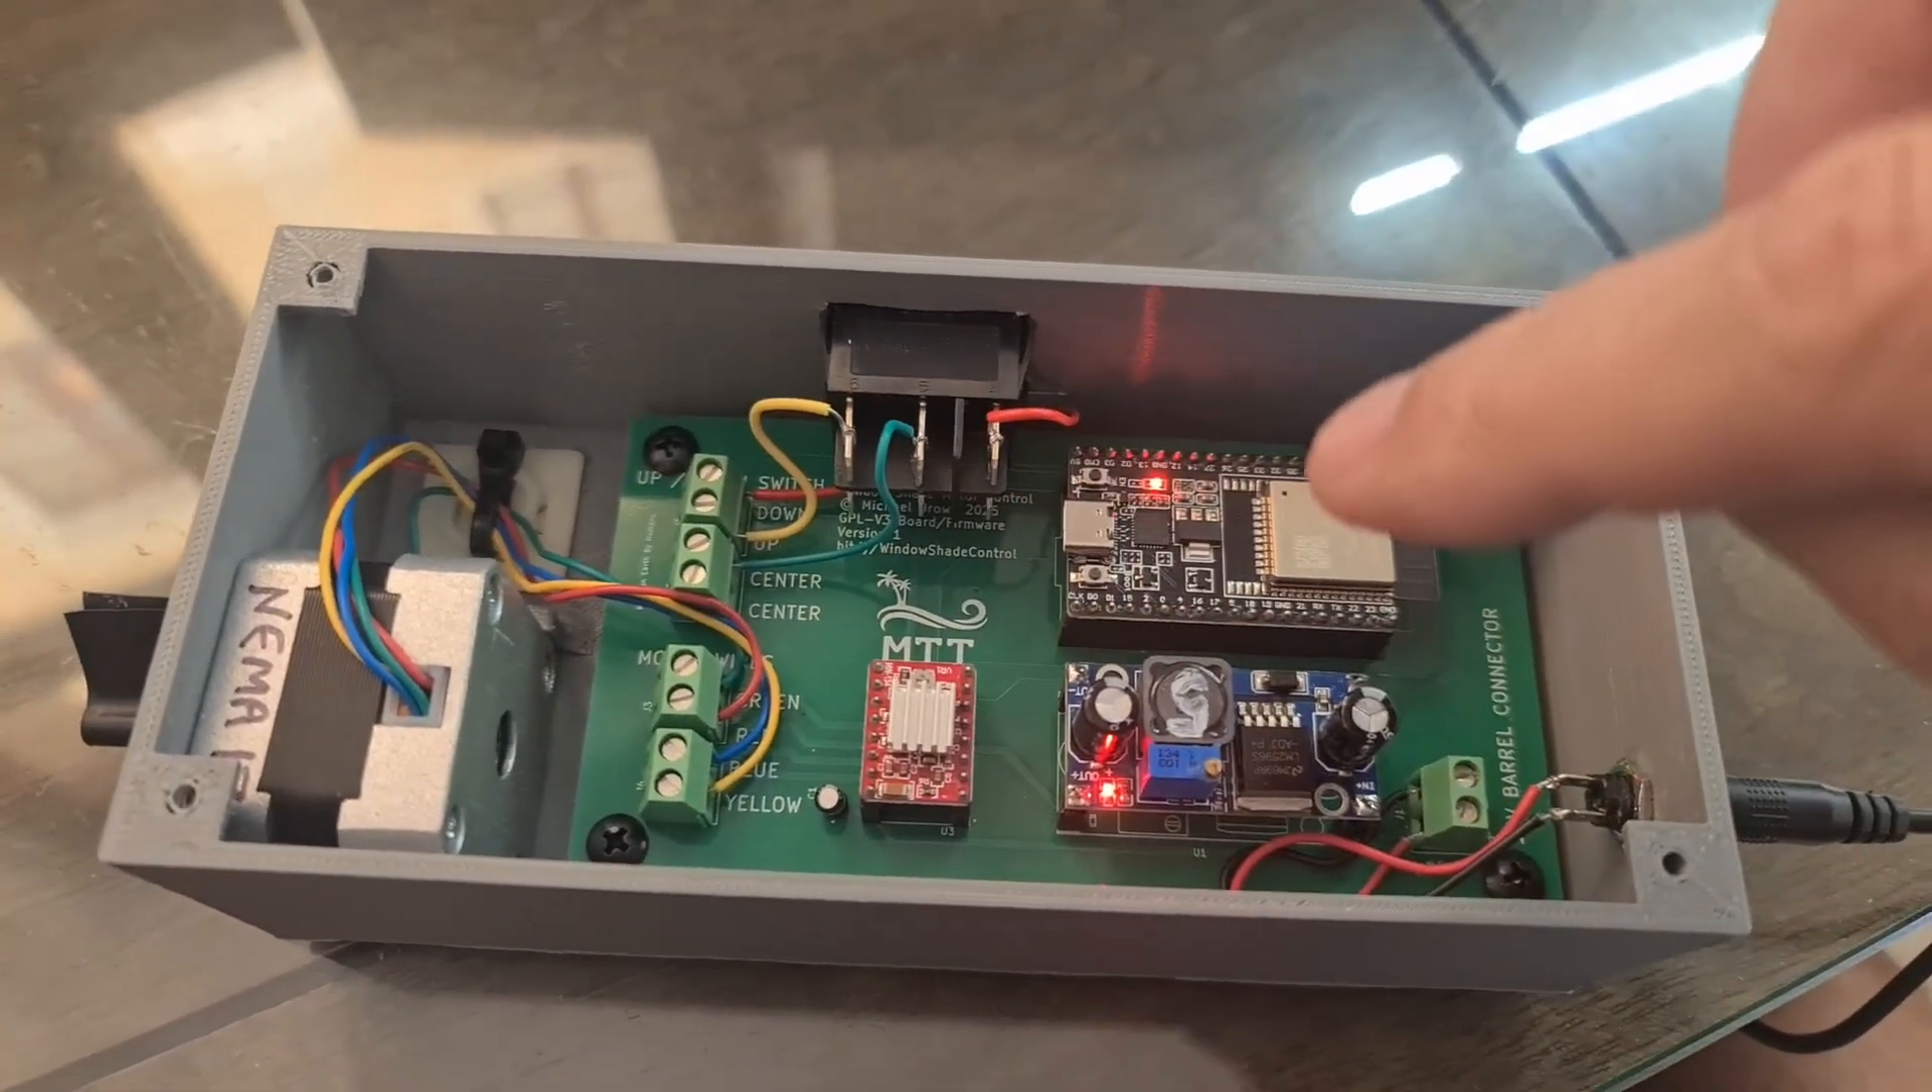All right, I've got the board installed. I've got a real power supply.